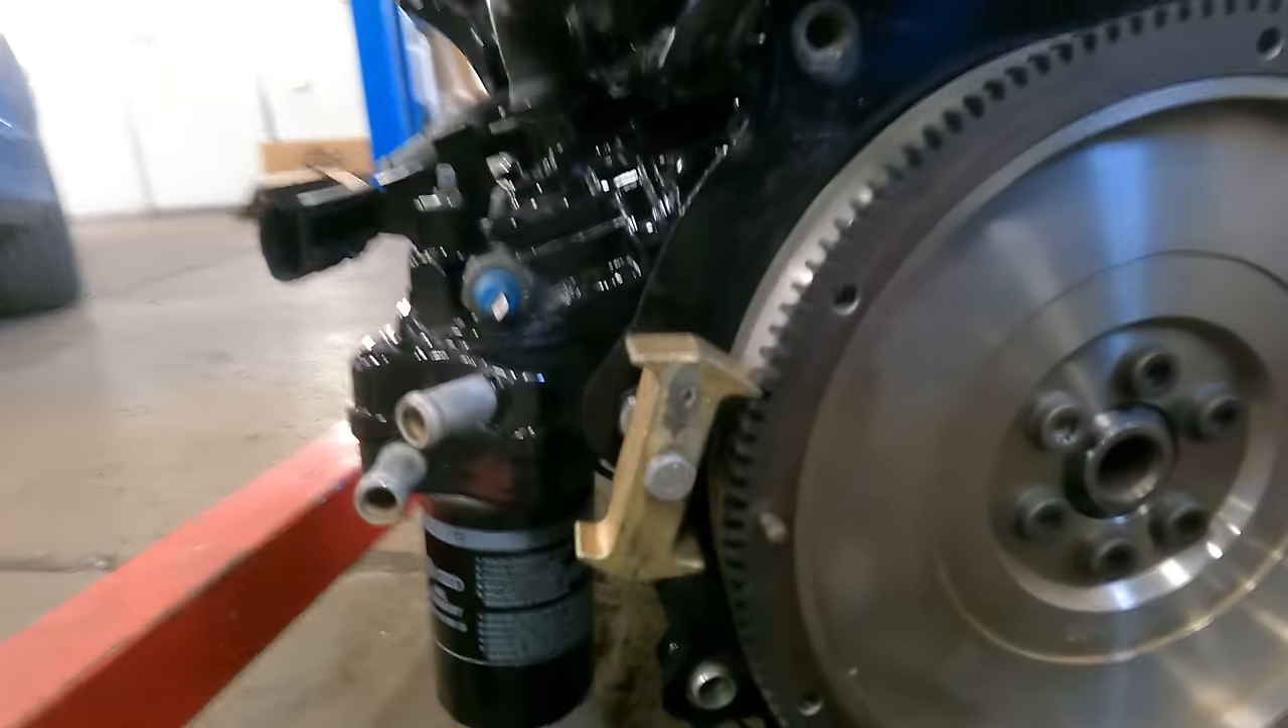And the flywheel is on. Got the bolts started.